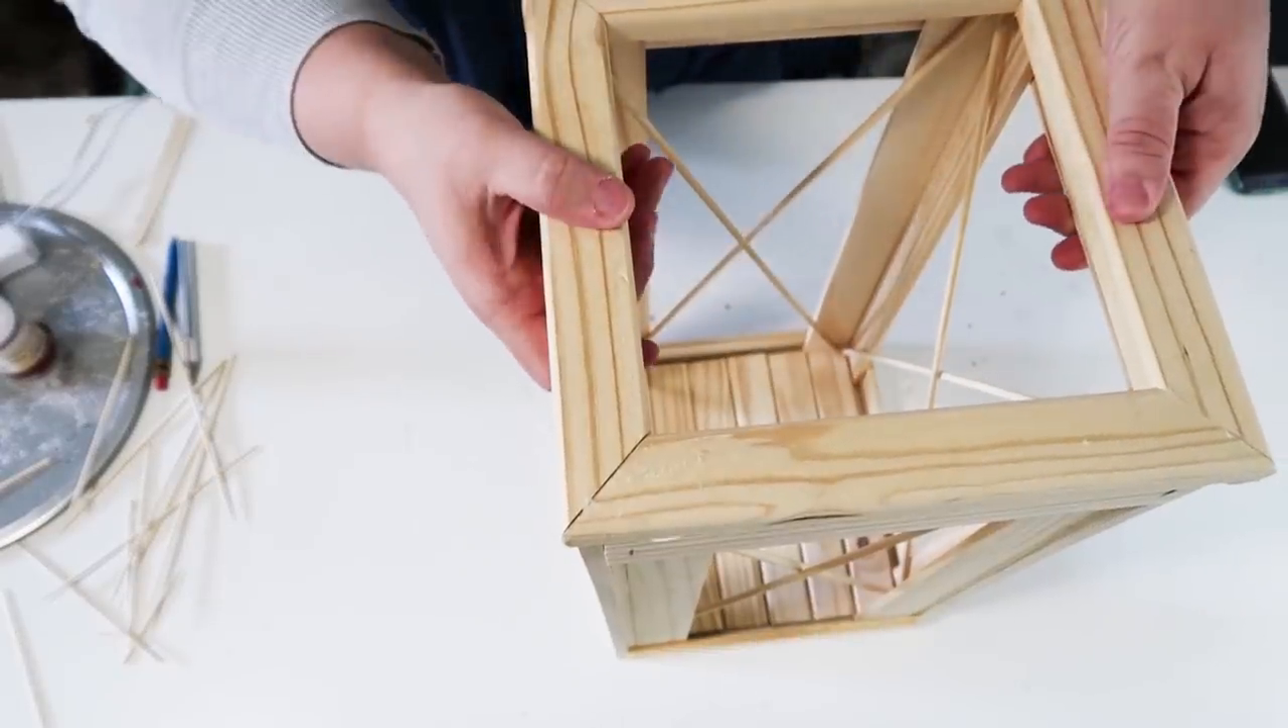I put on my miter top that we made earlier.